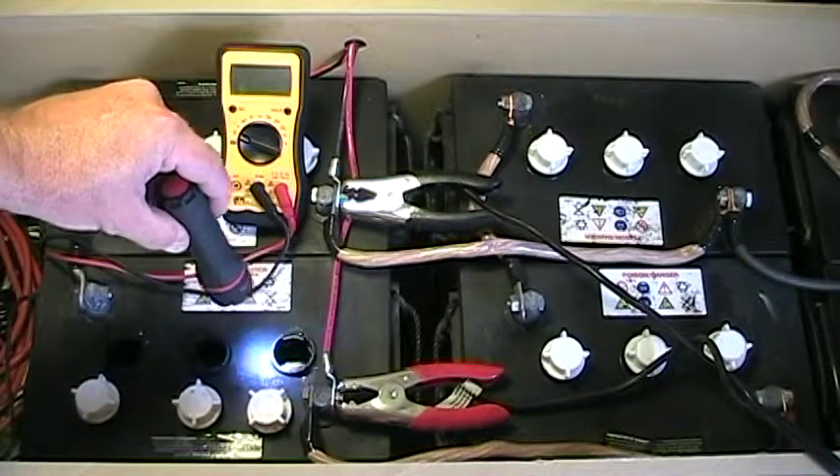I'm going to take my my caps off here and as you'll notice you'll see the the smart charger alligator leads are hooked up now and I've got a 20 amp charge on here right now.